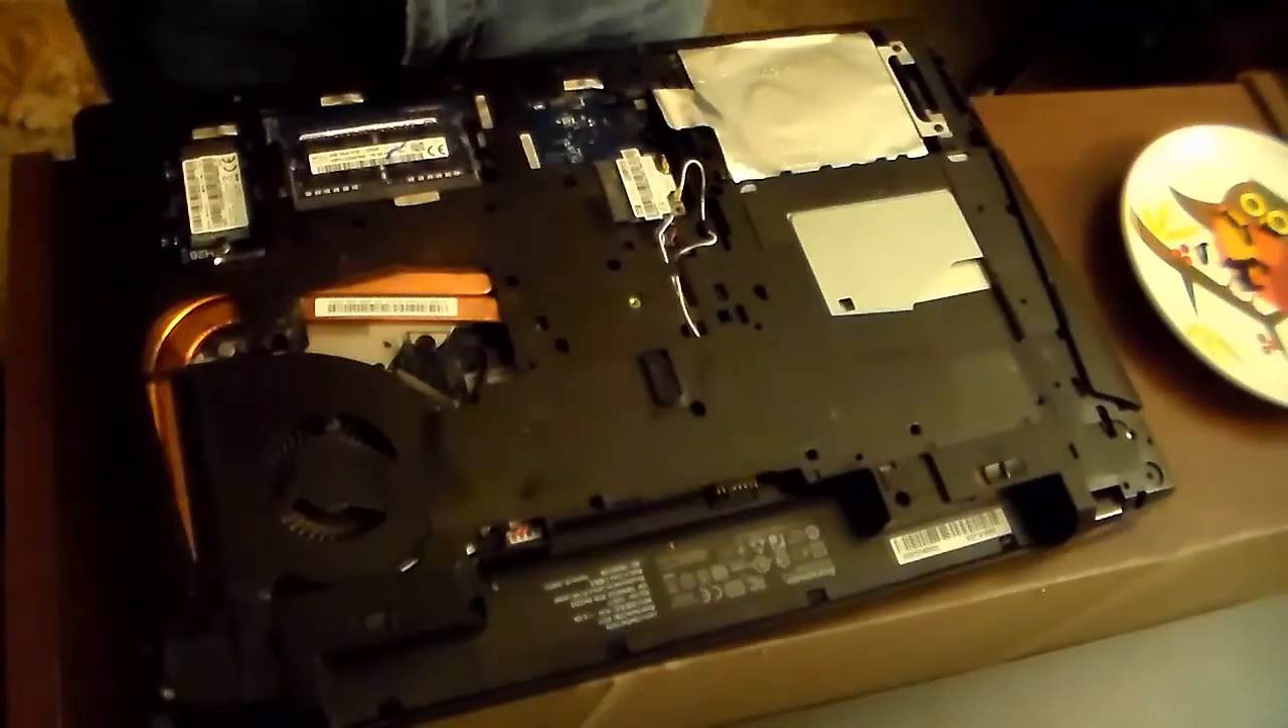And voila, the back comes off just like that.